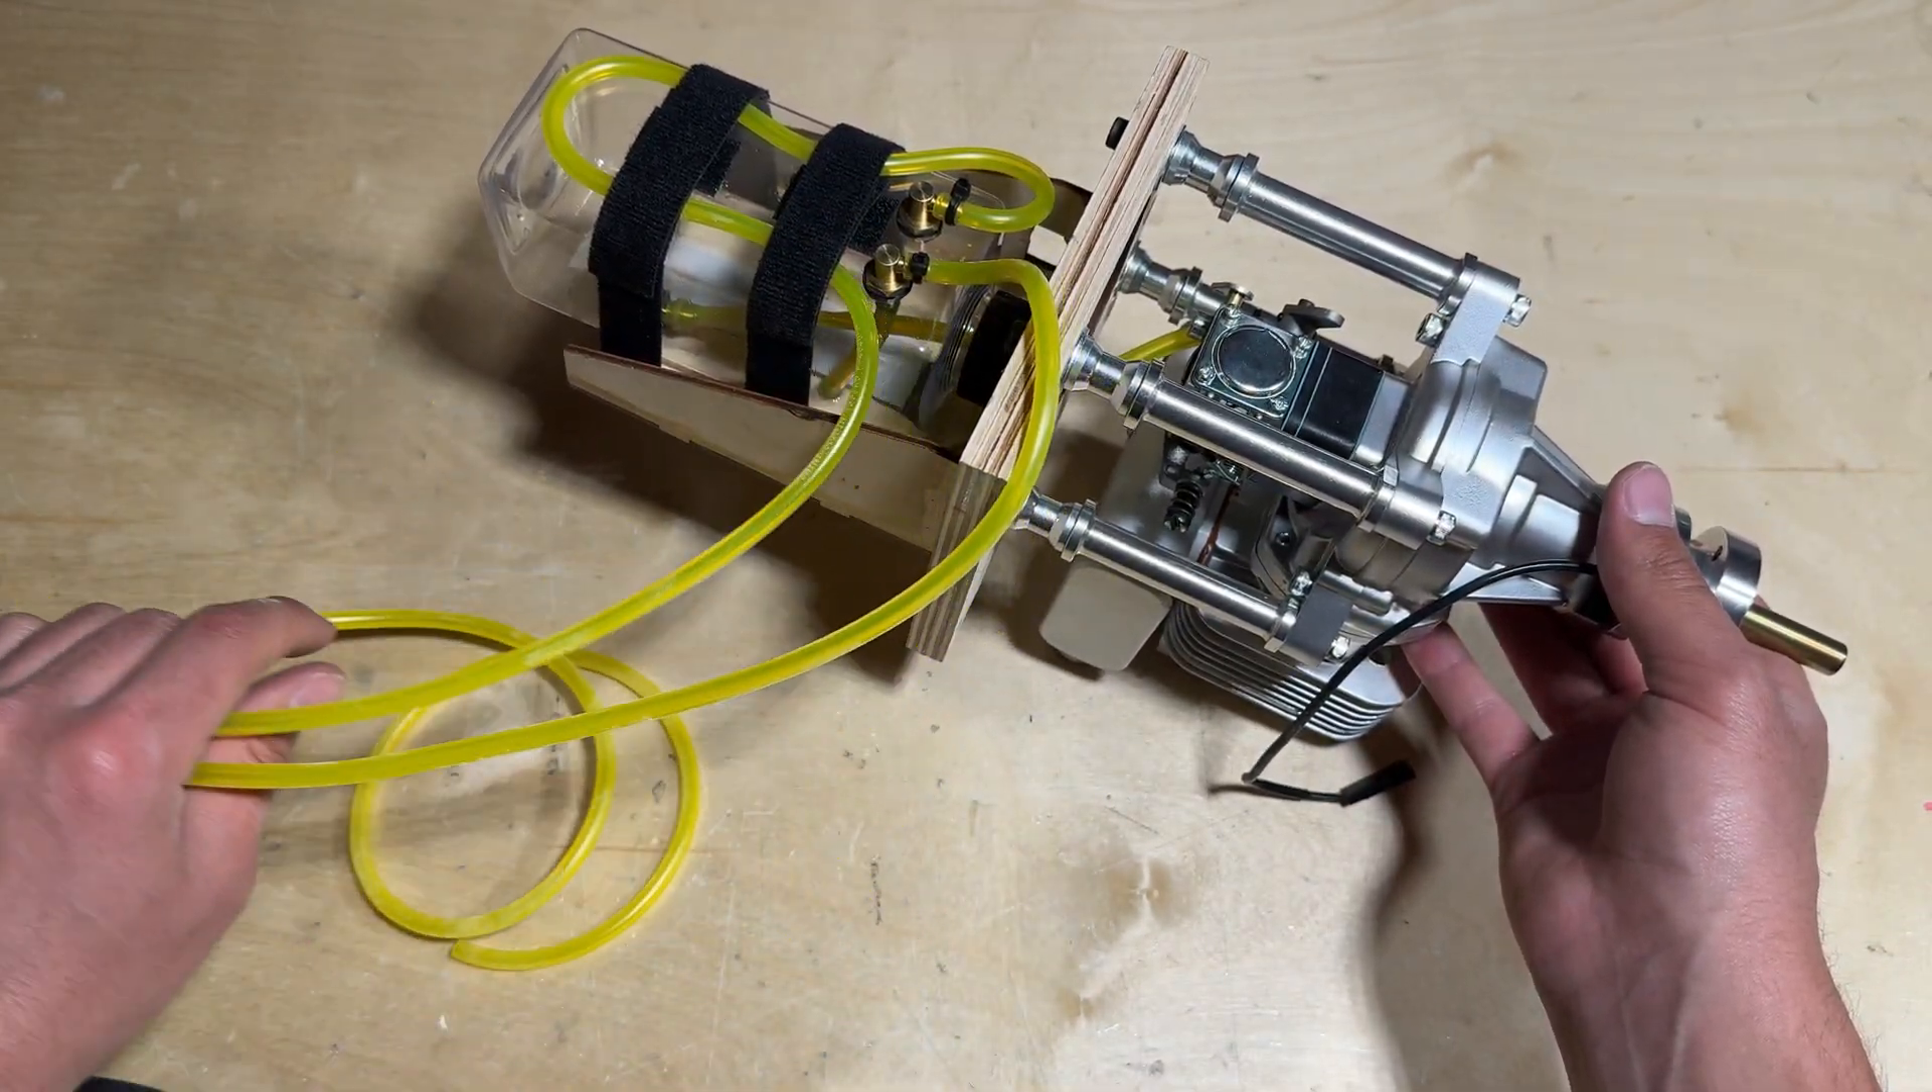As you can see here I have the fuel tank all mounted up and I have a ton of excess fuel tubing that I'm going to use.